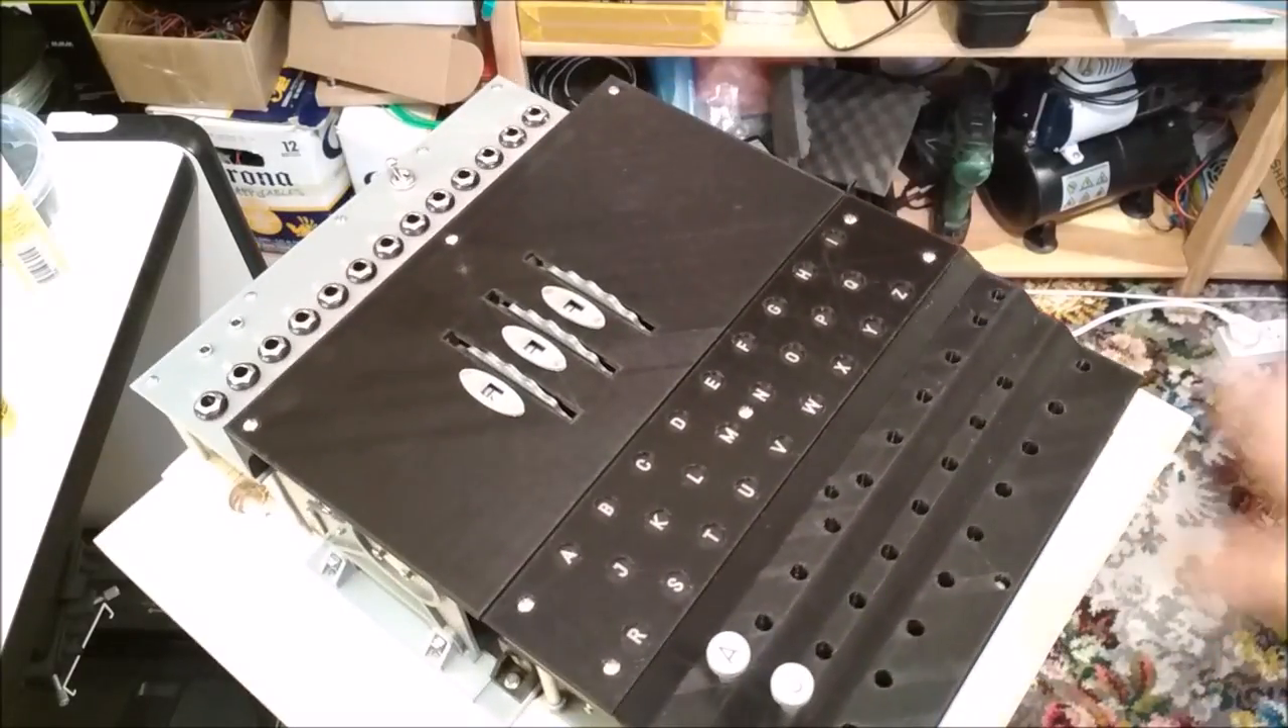You can see what the machine is going to look like now. It's more or less complete. It just needs a little bit of finessing, as well as all the keys and the wiring and everything else, of course.